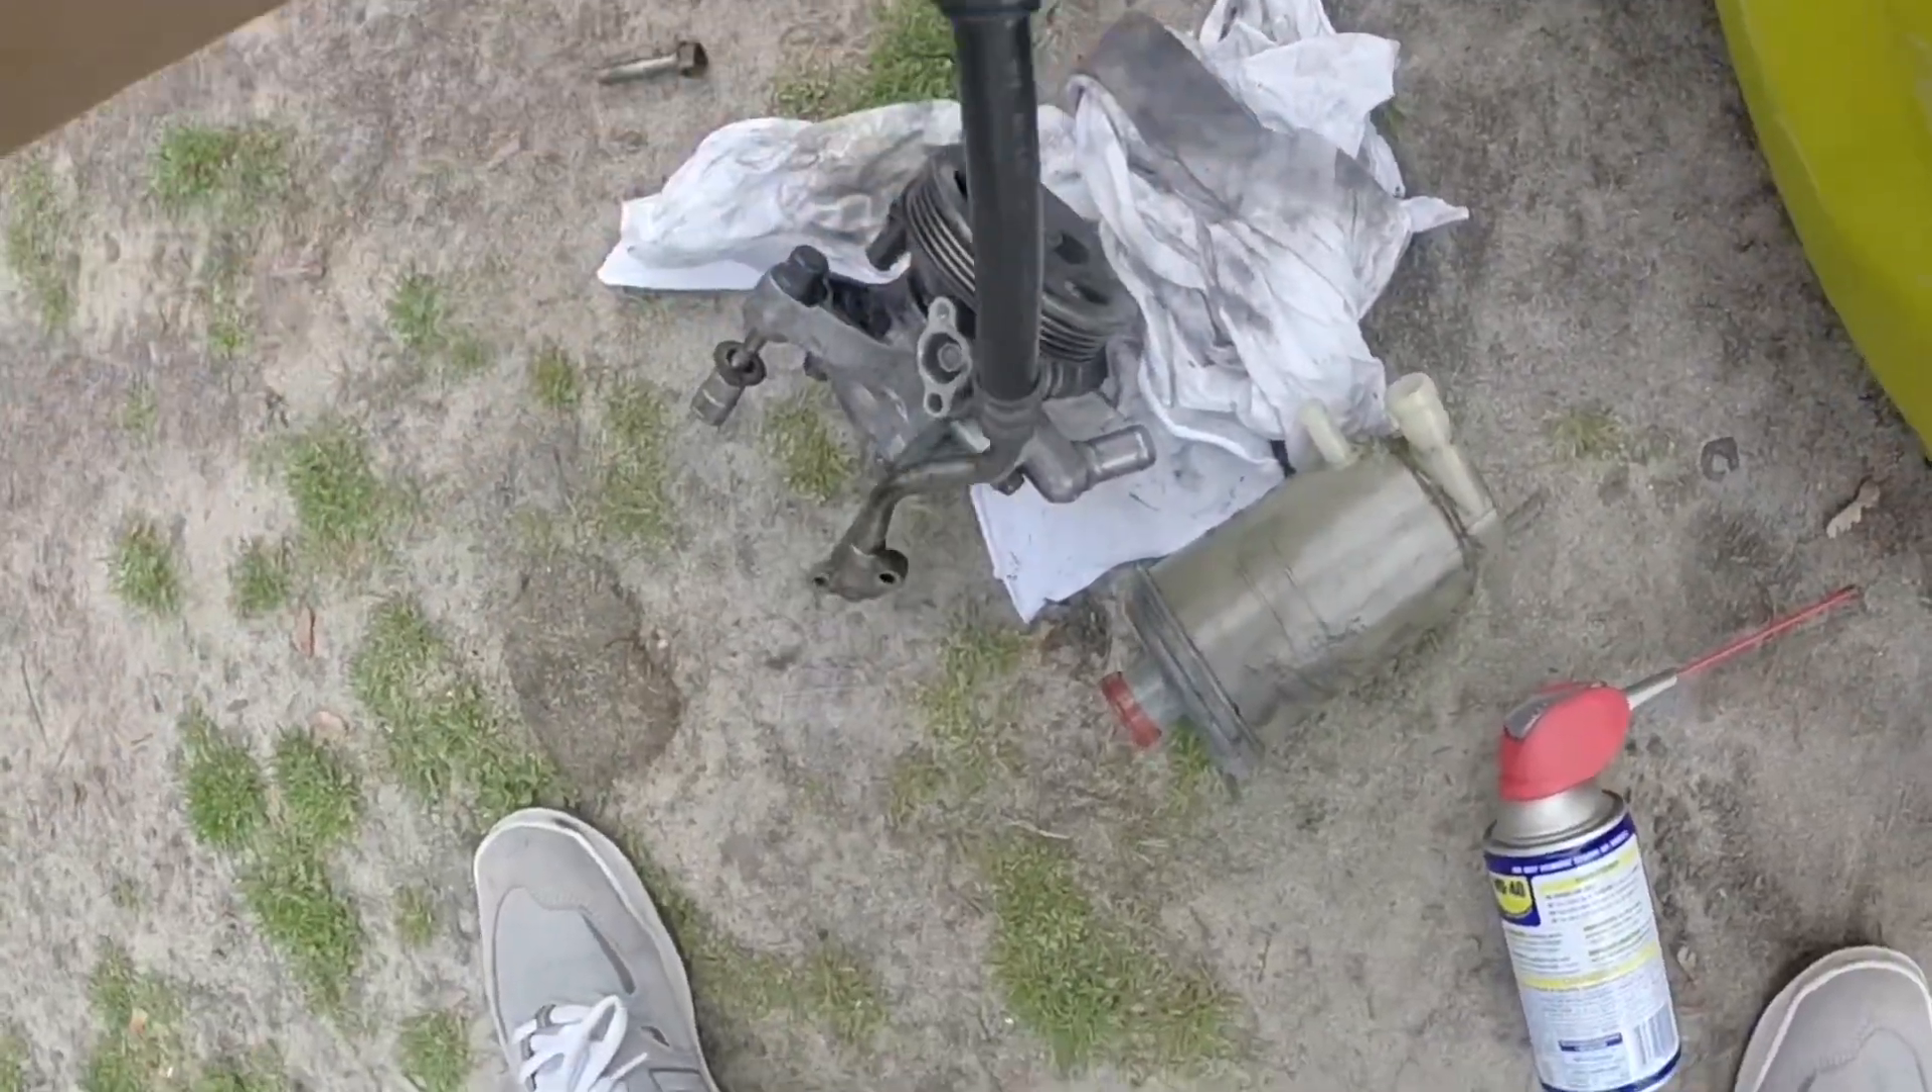All right so right now pretty much I just got all the stock power steering stuff out which is right here.